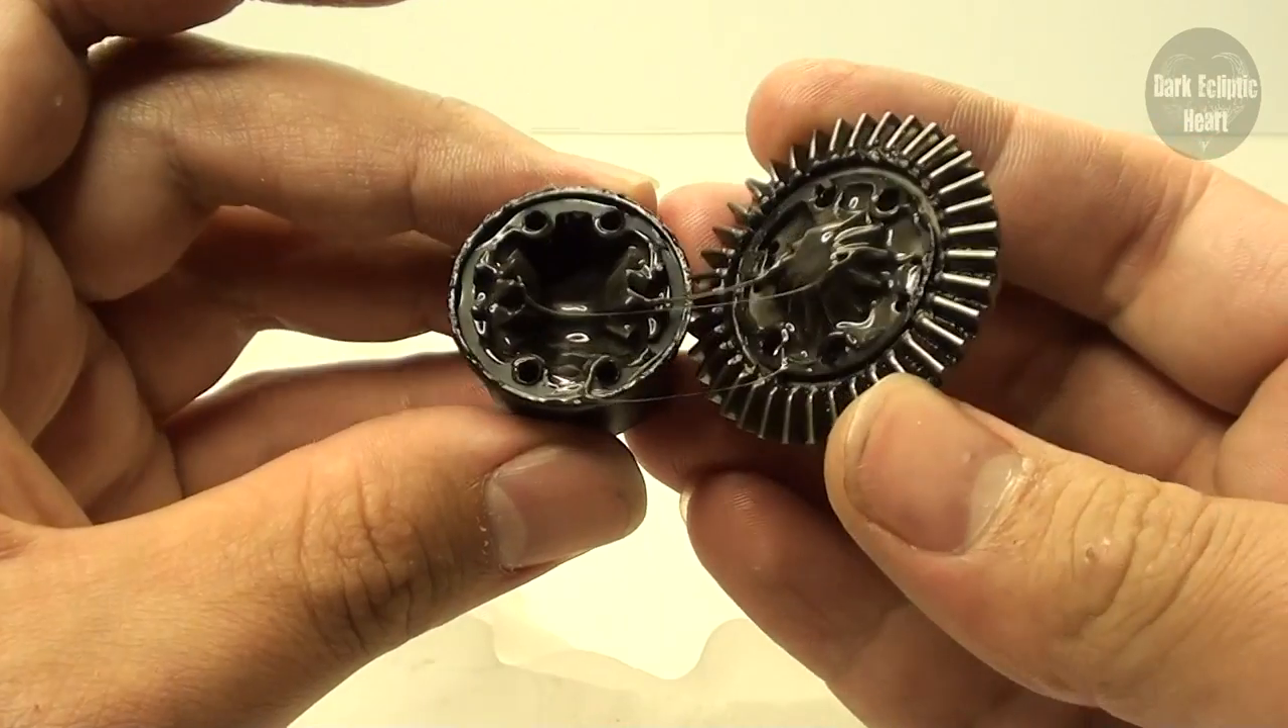With the screws out of the way, I can finally pull the diff apart.